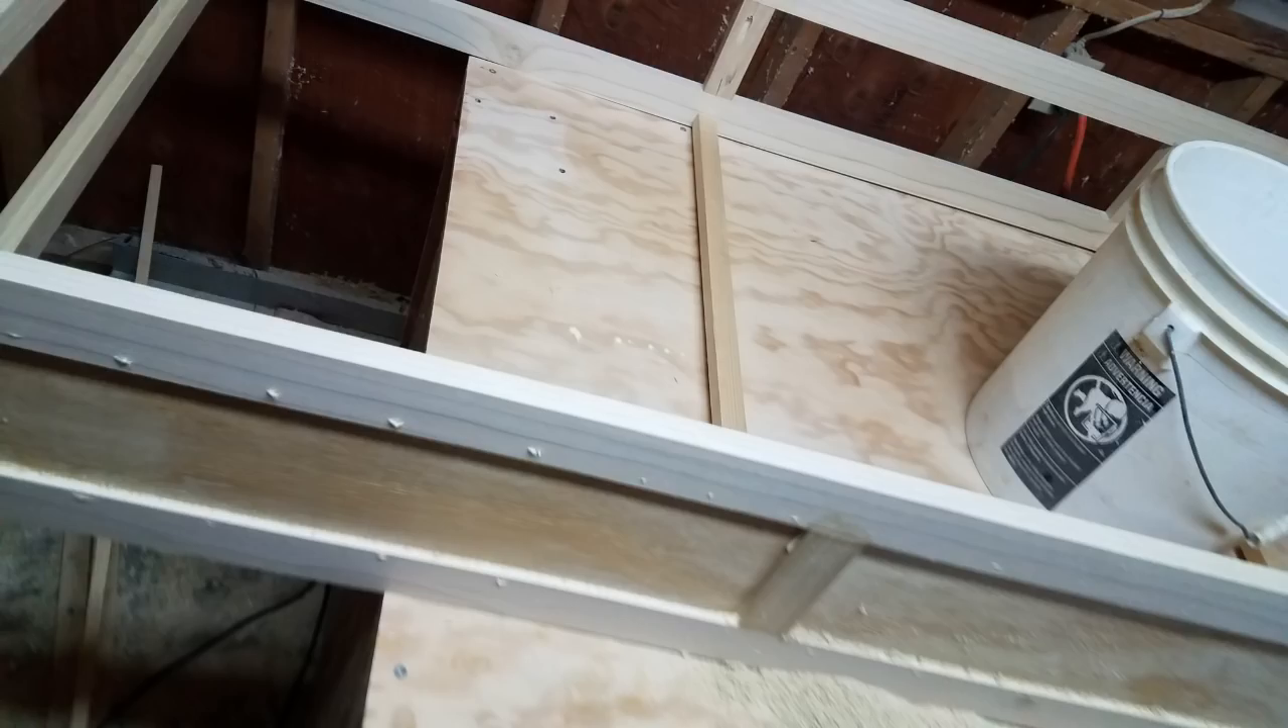I started adding in some of the plywood.